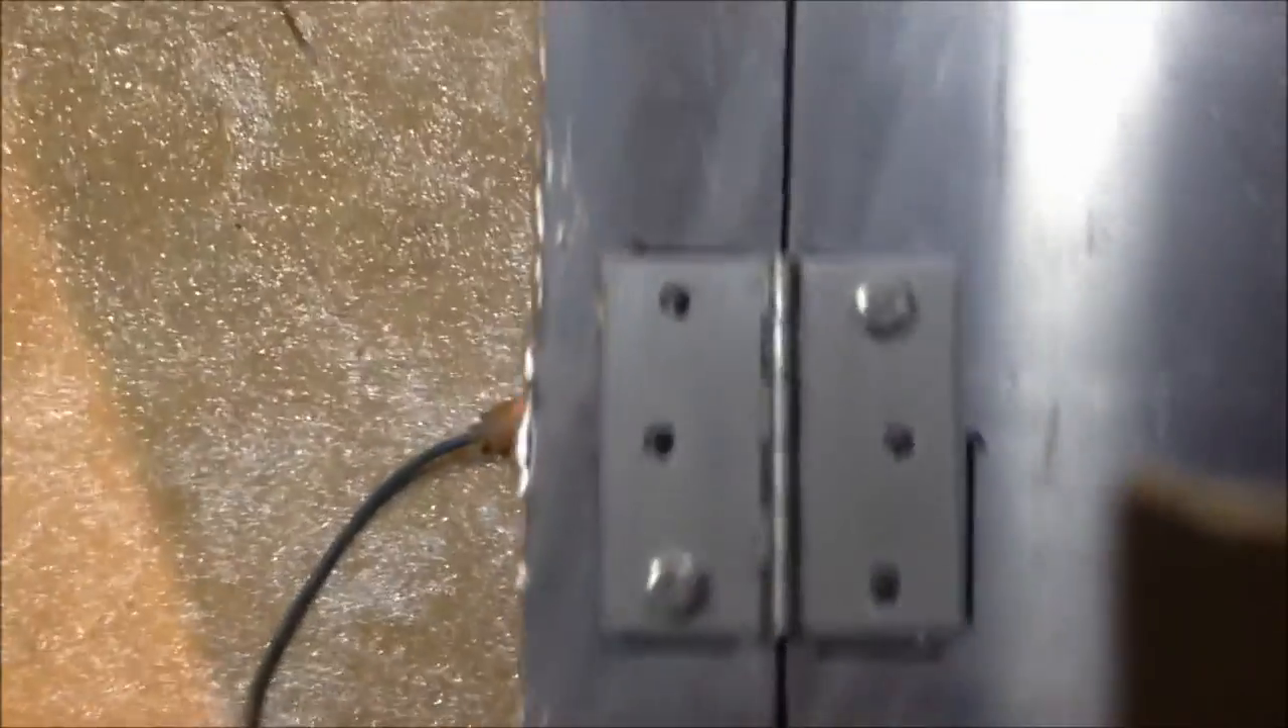I cut this sliver with a circular saw first, plunged it, and I just put these hinges on, these nice stainless hinges with some stainless bolts so that I know it'll line back up.